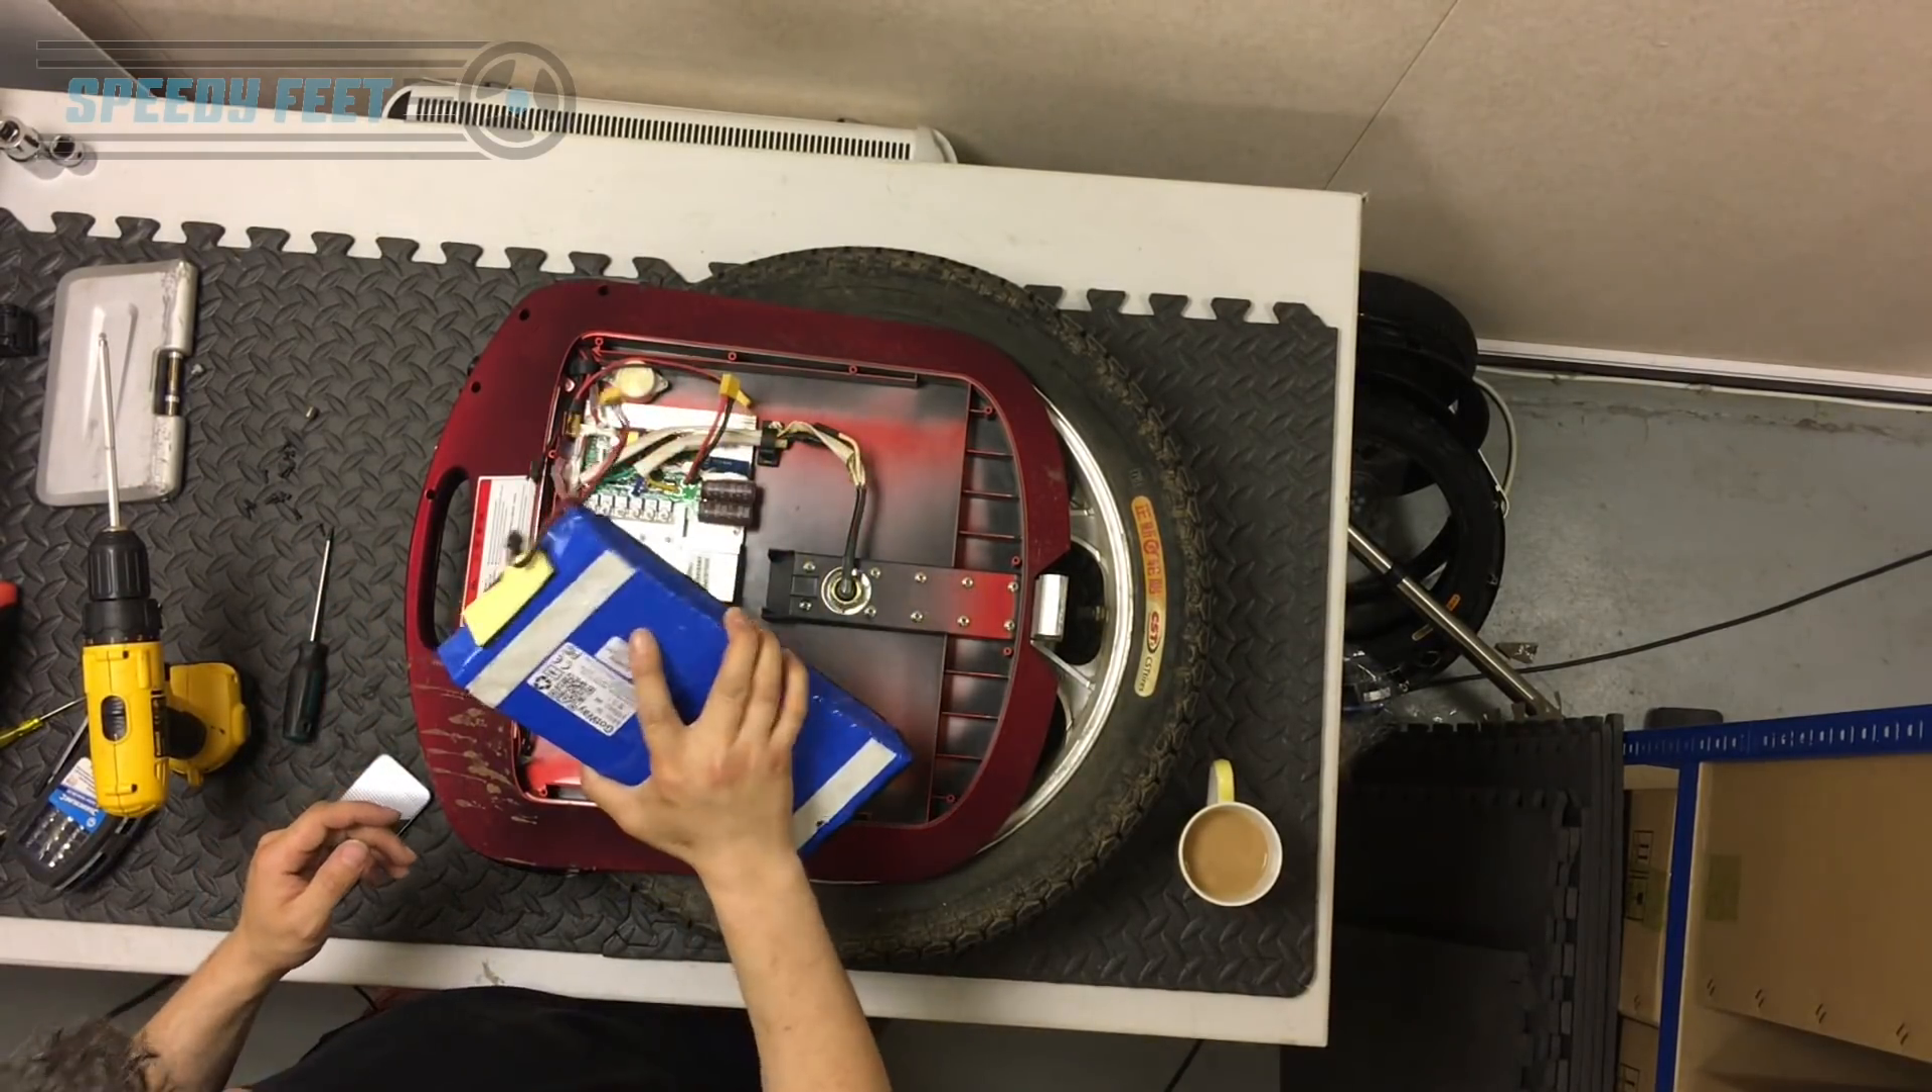And that is your battery removed.